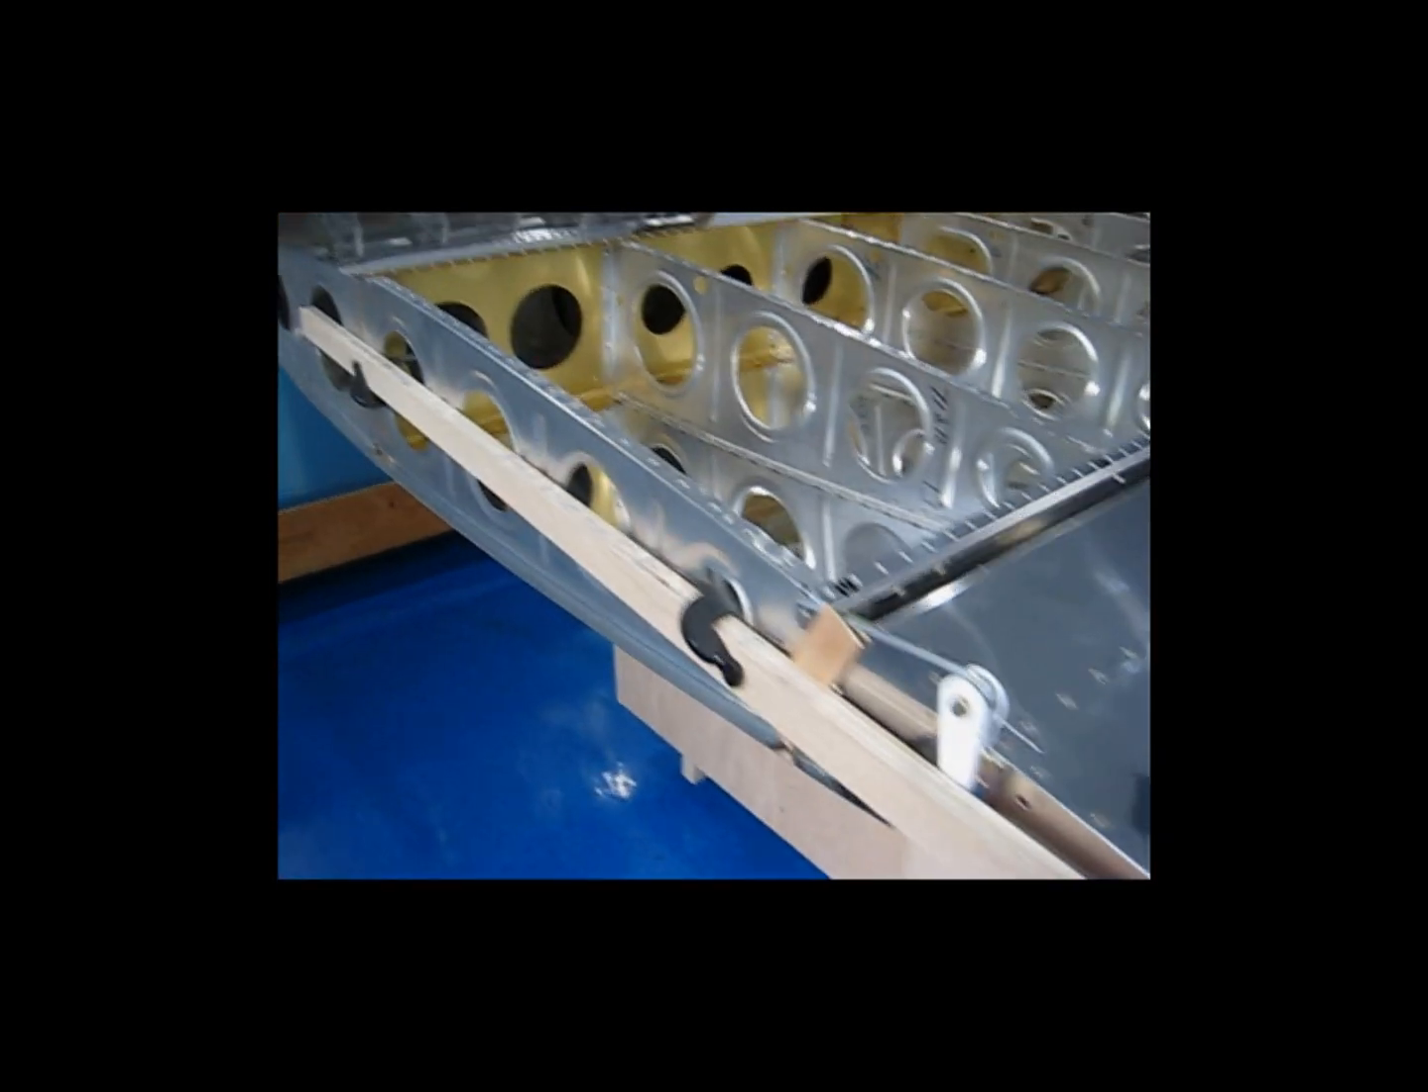I still have my reference board in place here.